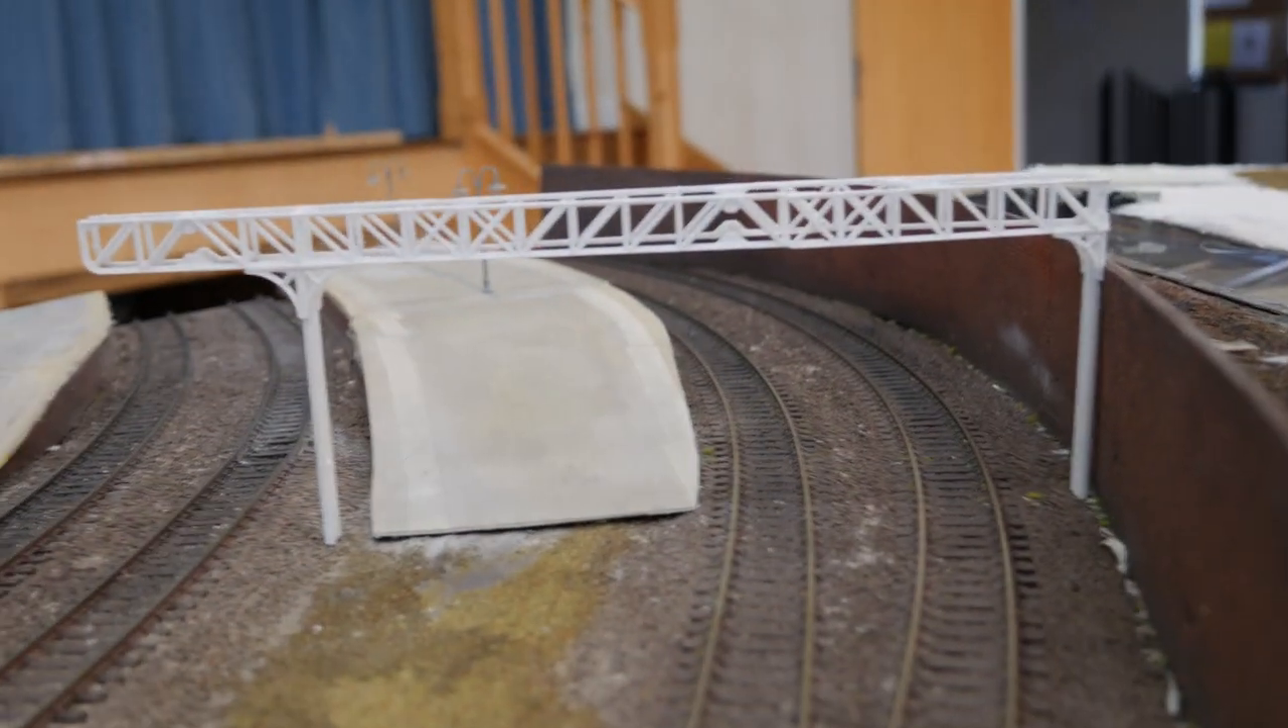You can see the gantry here loosely in place. You can see it spans those two tracks, the platform.